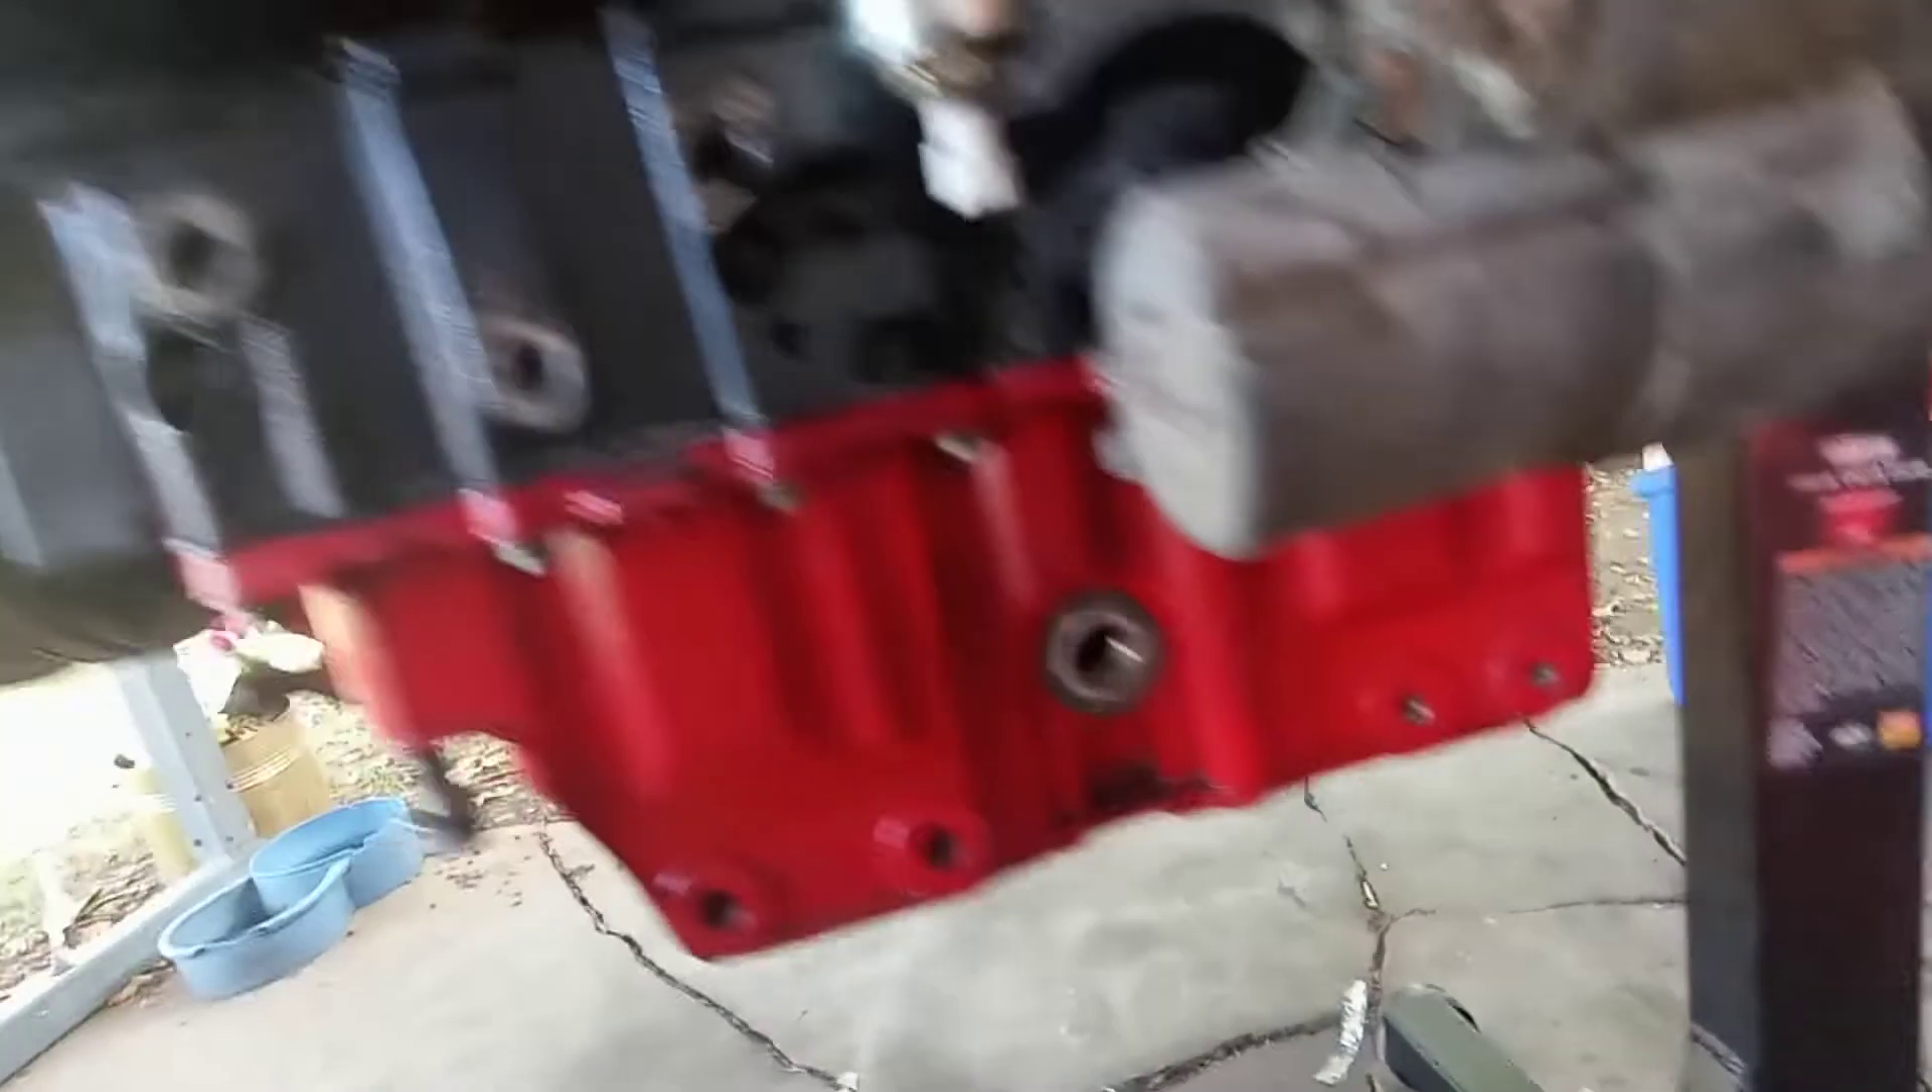So now oil pan is on.